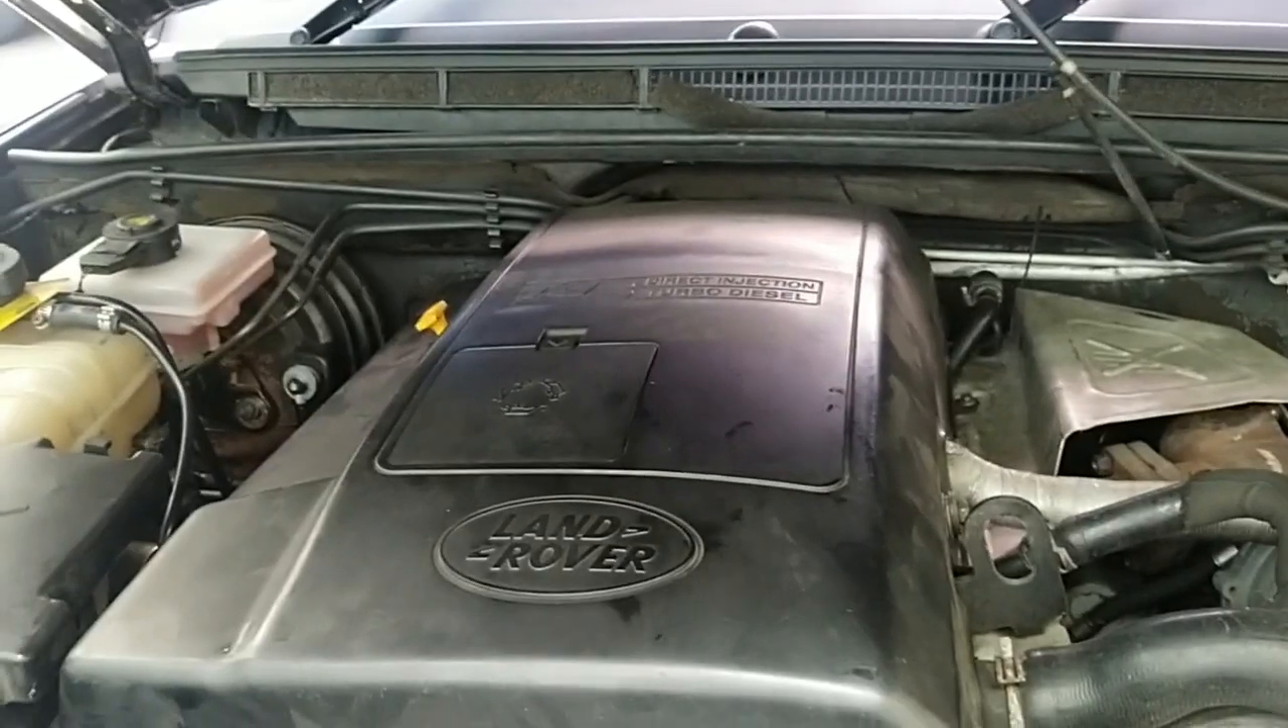Oke cover sudah terpasang mission complete.